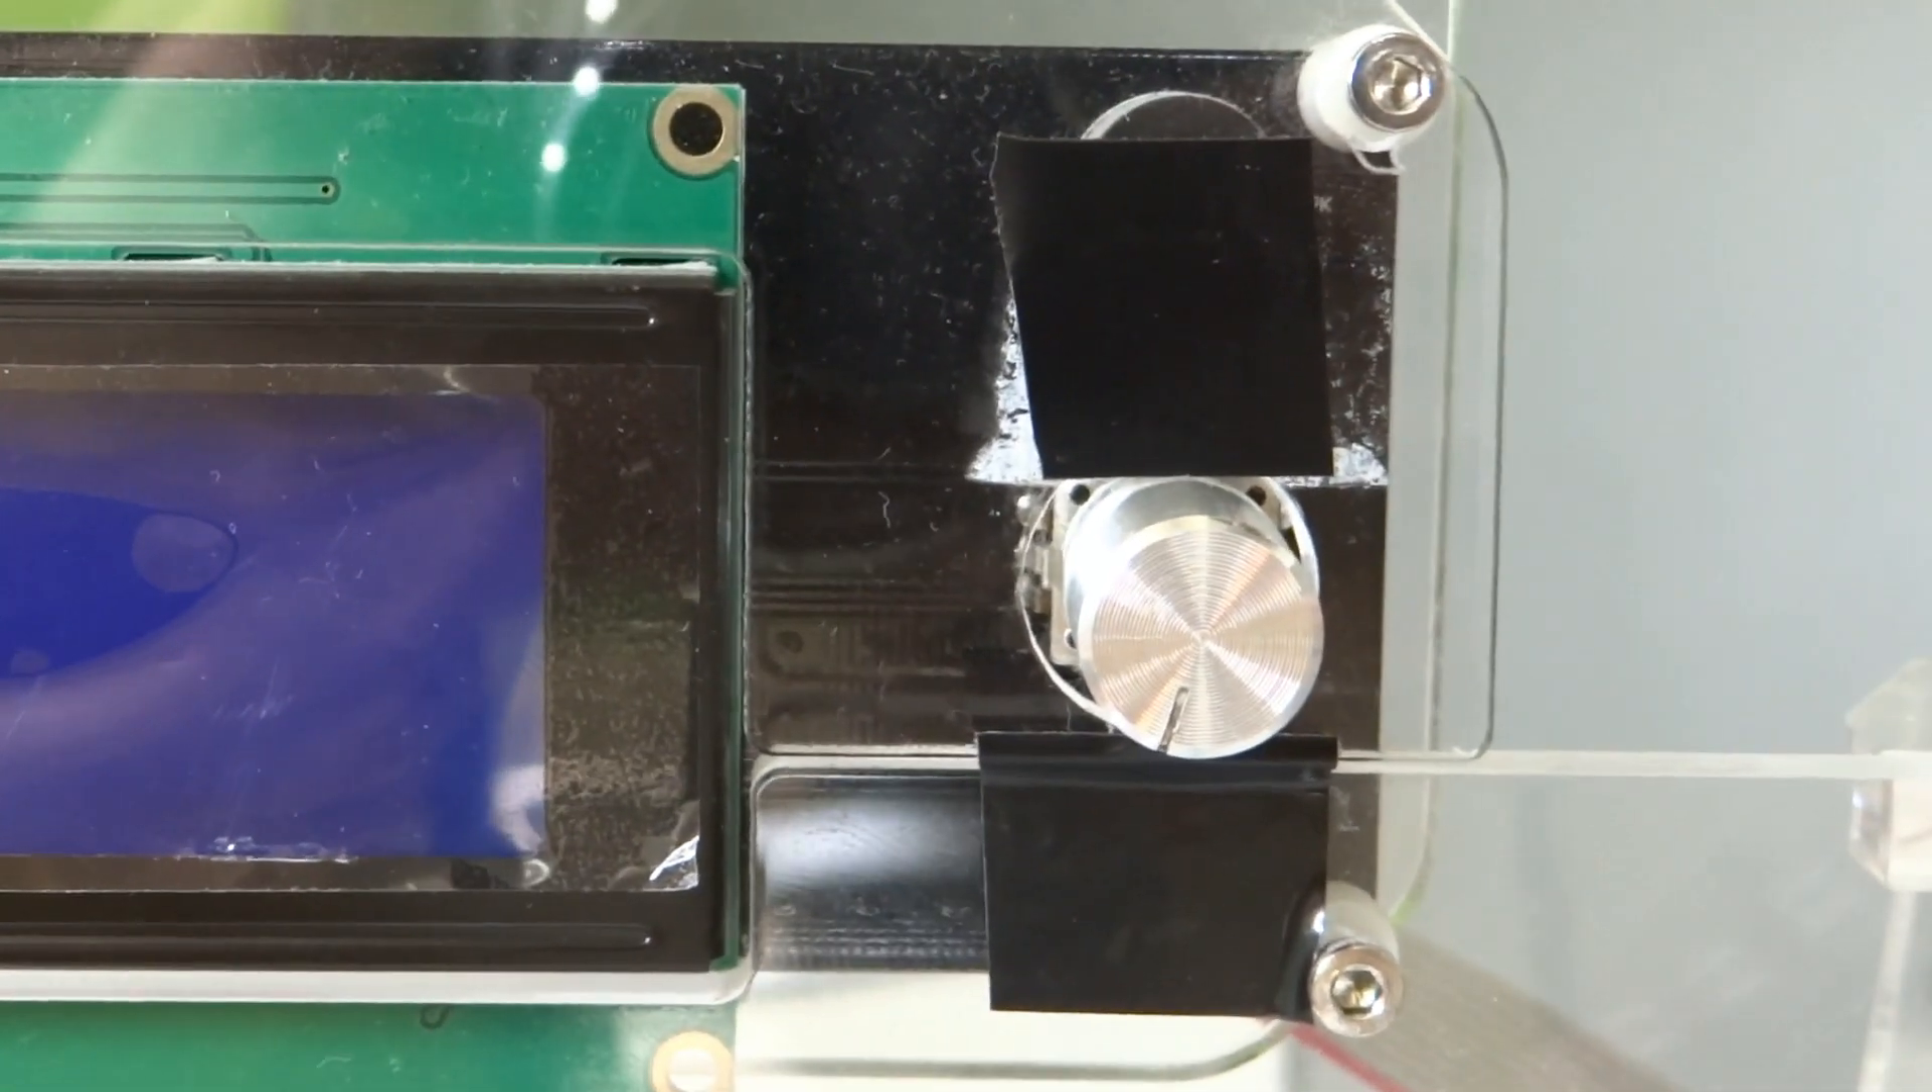I also added two pieces of black tape next to the LCD because there are two super bright LEDs that burns my eyes.